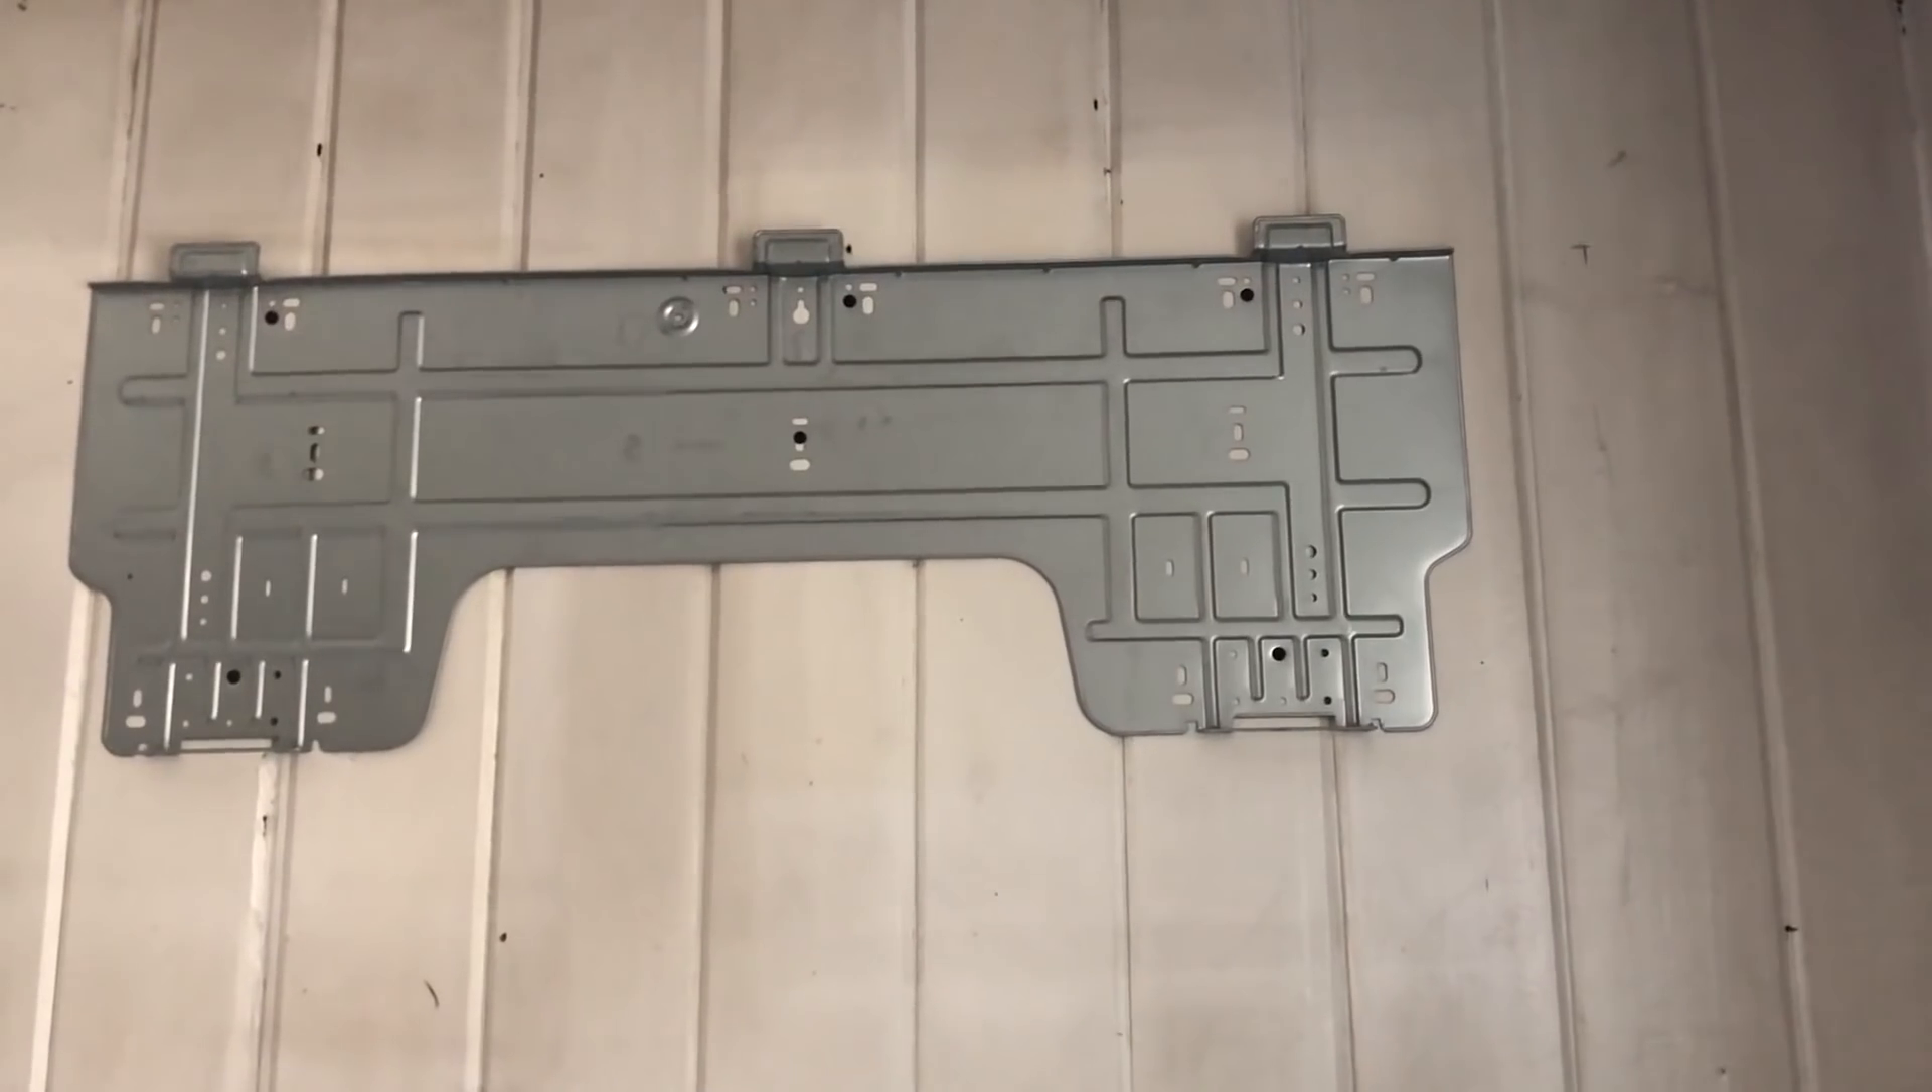This is just a shipping screw that we need to take off so that way we can get this bracket mounted up onto the wall. All right guys so we took our mounting bracket off the back and we mounted it to the wall.